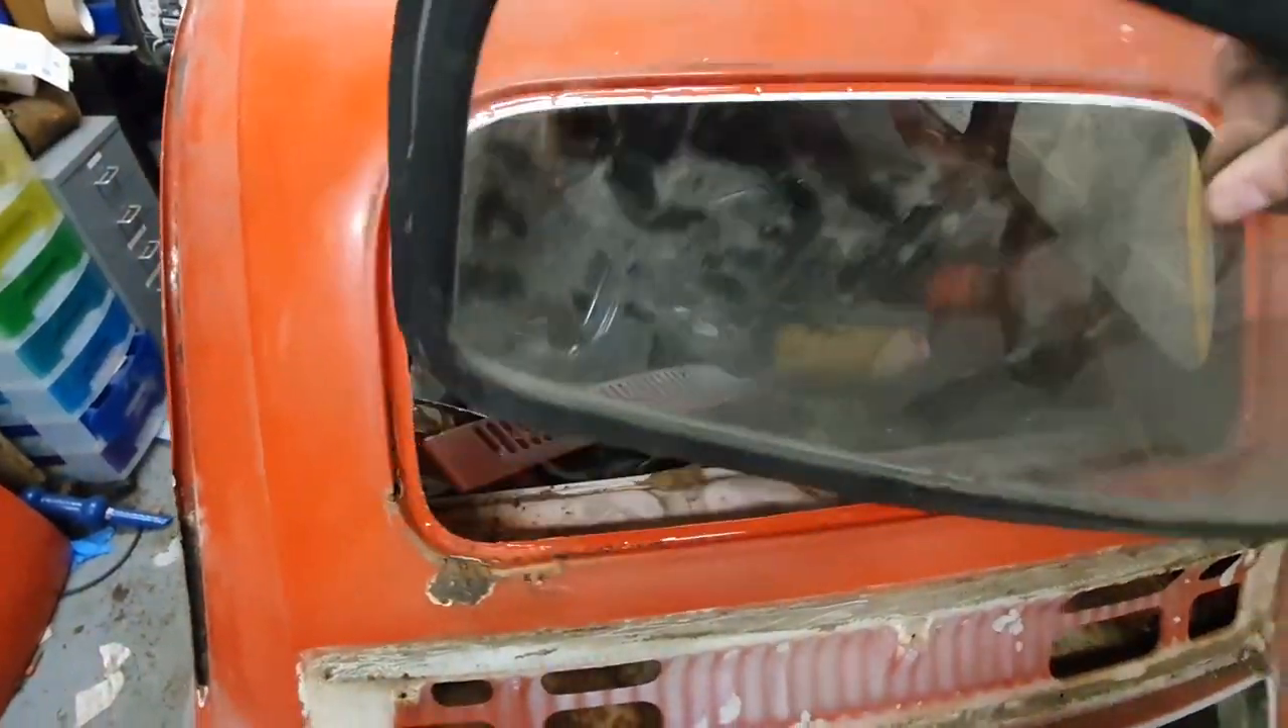So although I didn't film it I have run the filler spreaders around the inside of the glass and I have got the glass out.